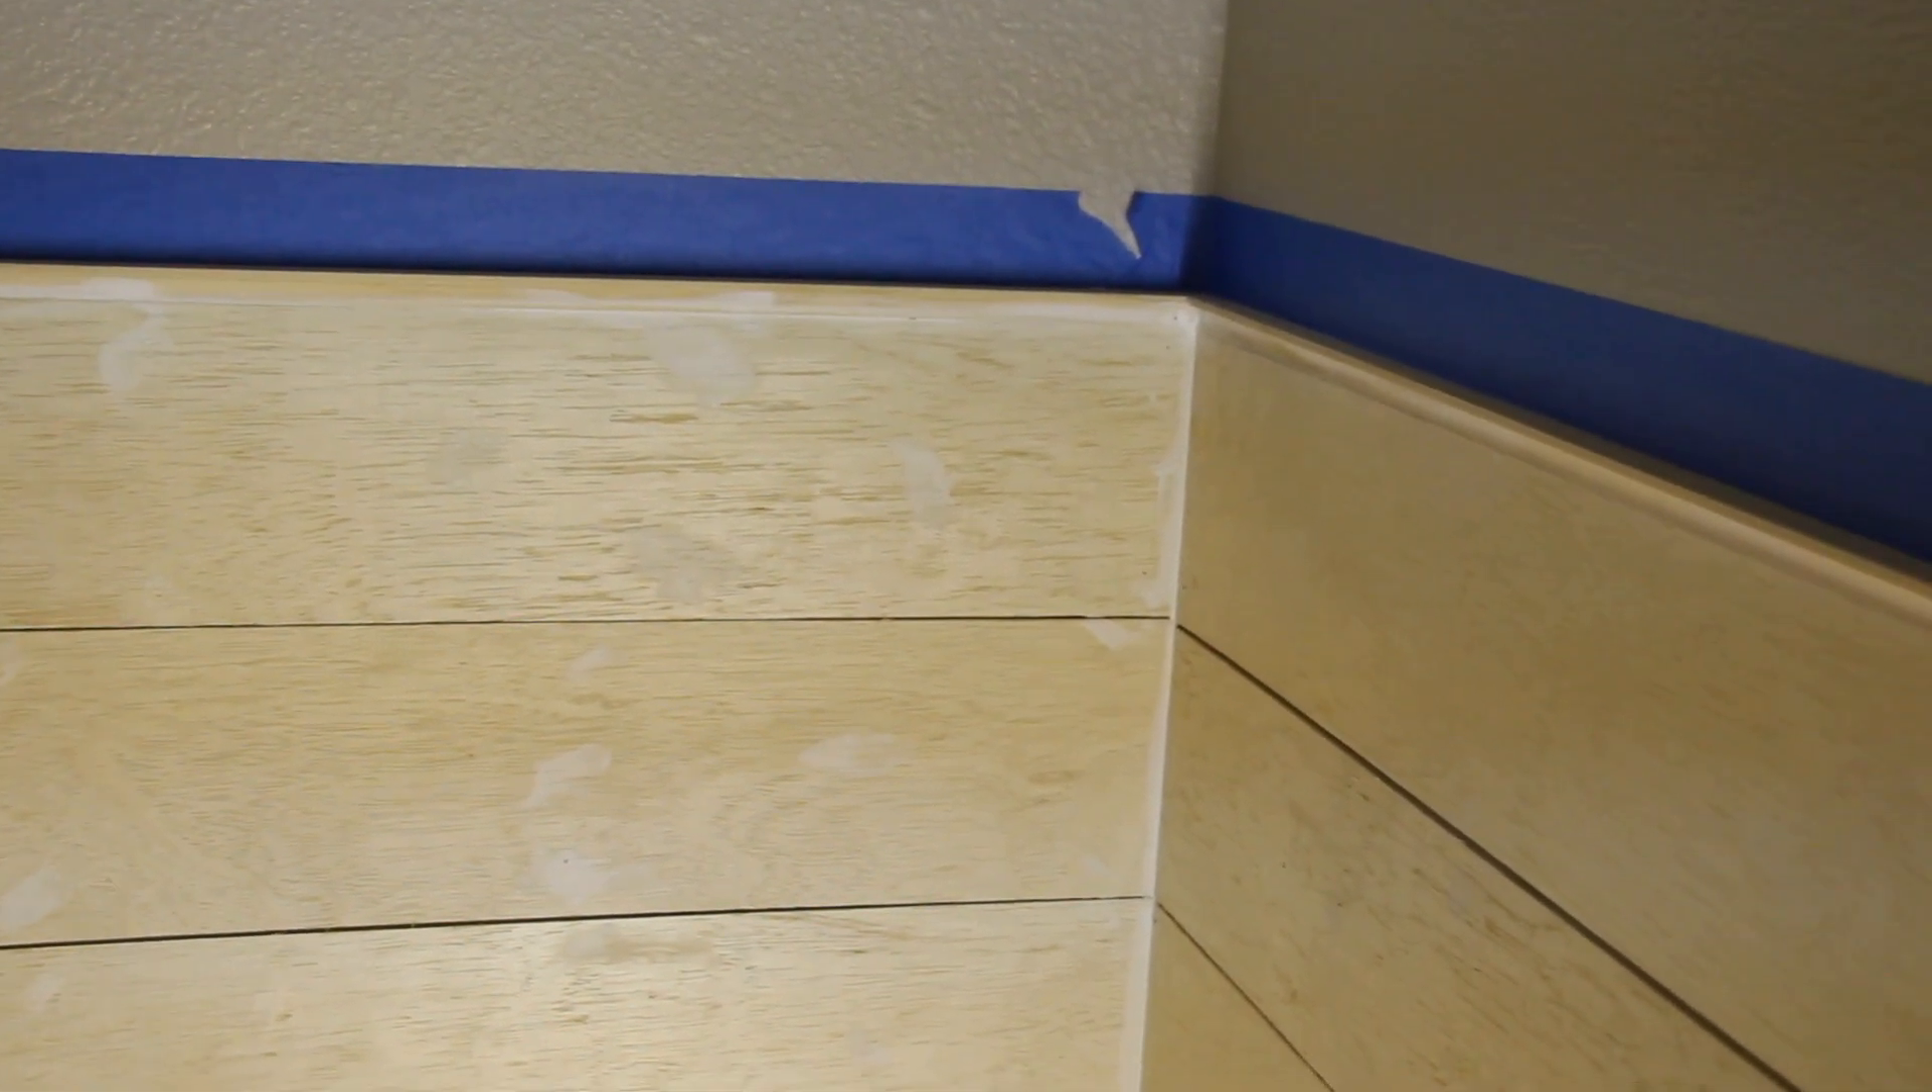As you can see, we topped everything with a decorative edge.